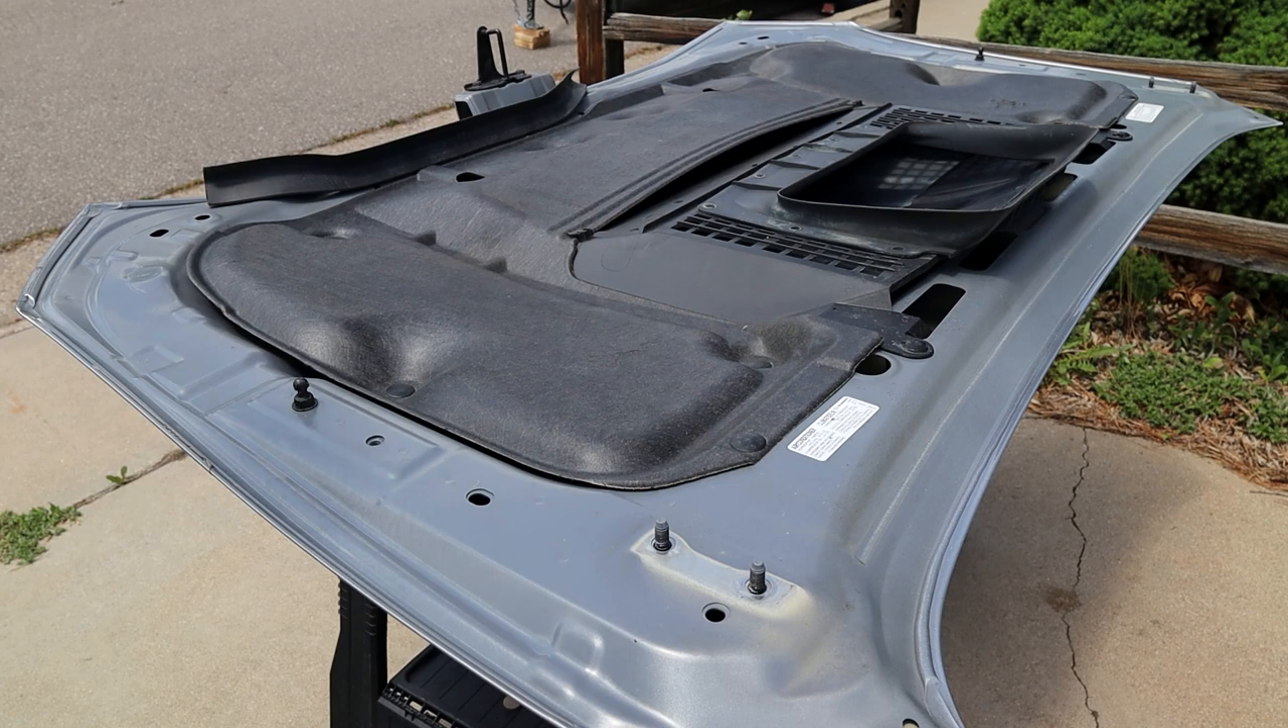So we got the hood taken off.